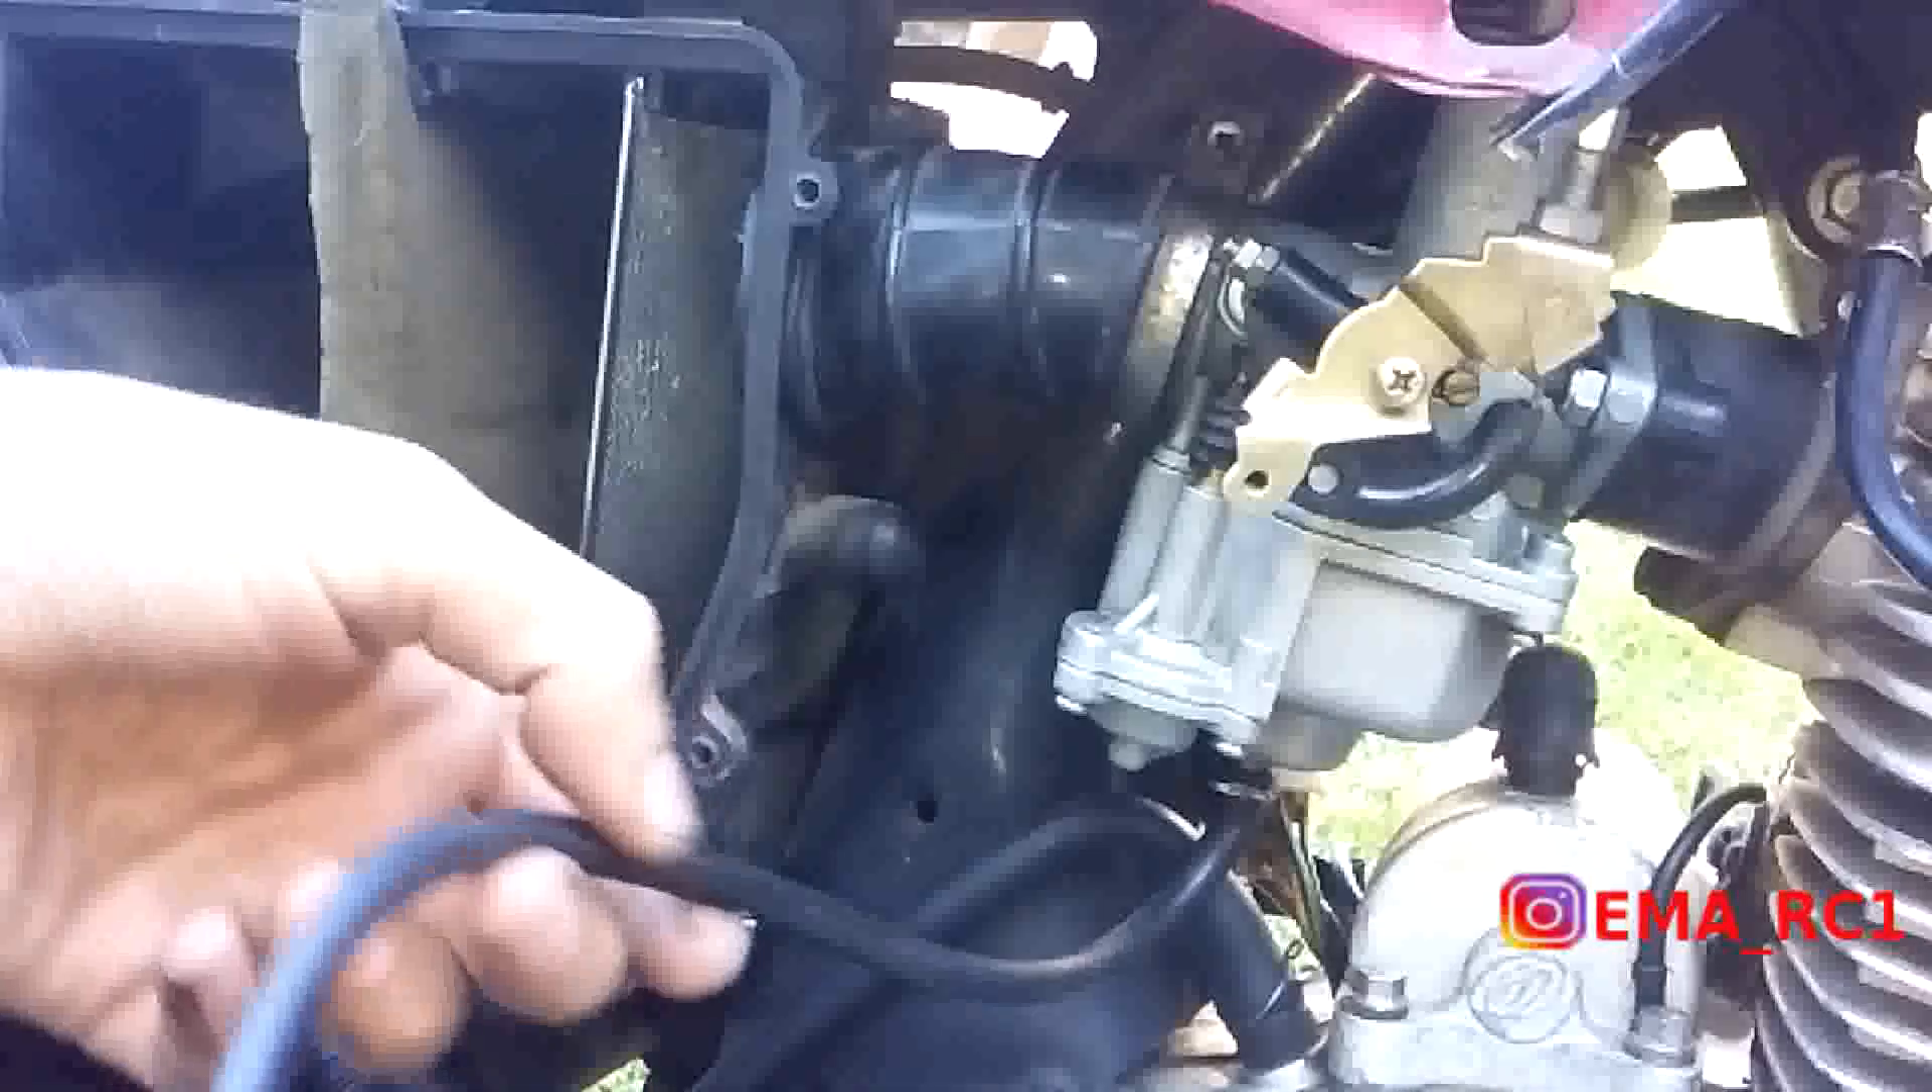Bien, ya tenemos colocado el carburador nuevamente.